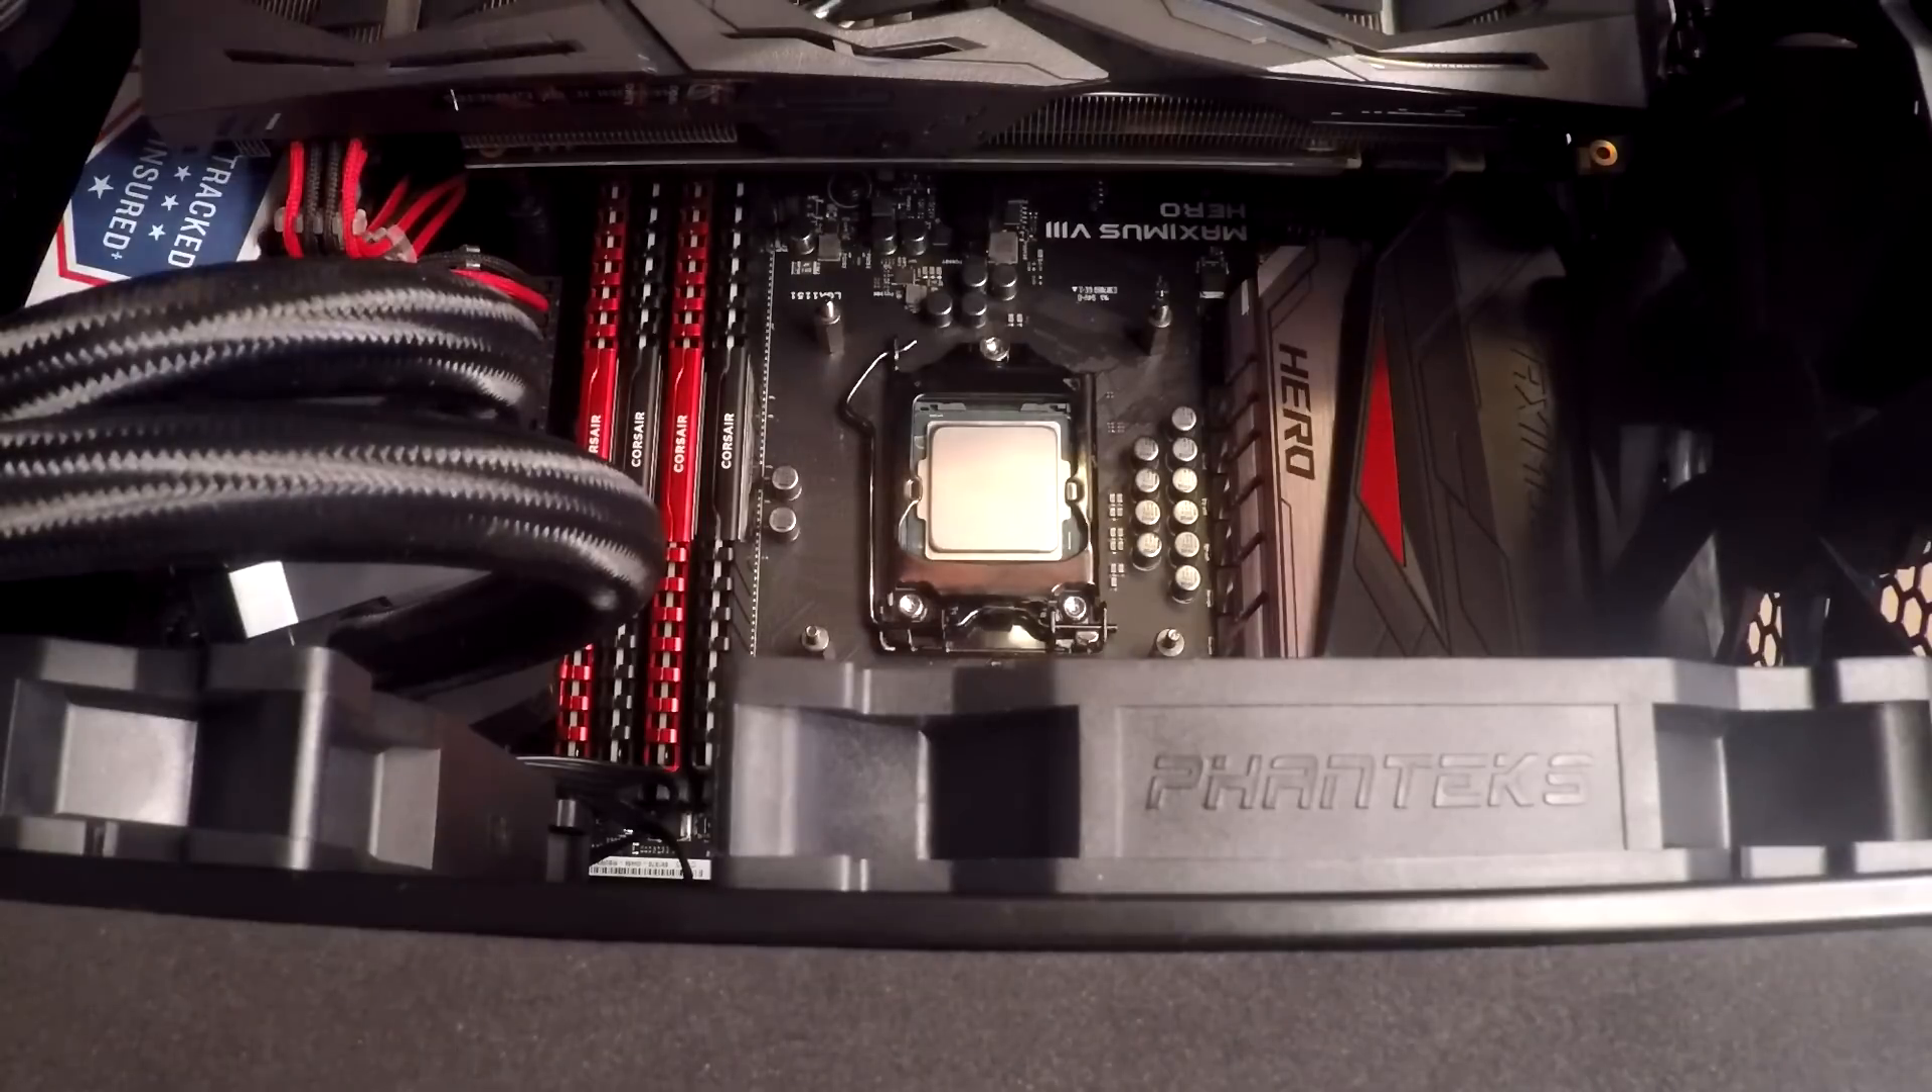So we've got the CPU back in the socket now and we're just going to put some Arctic Silver 5 on it.